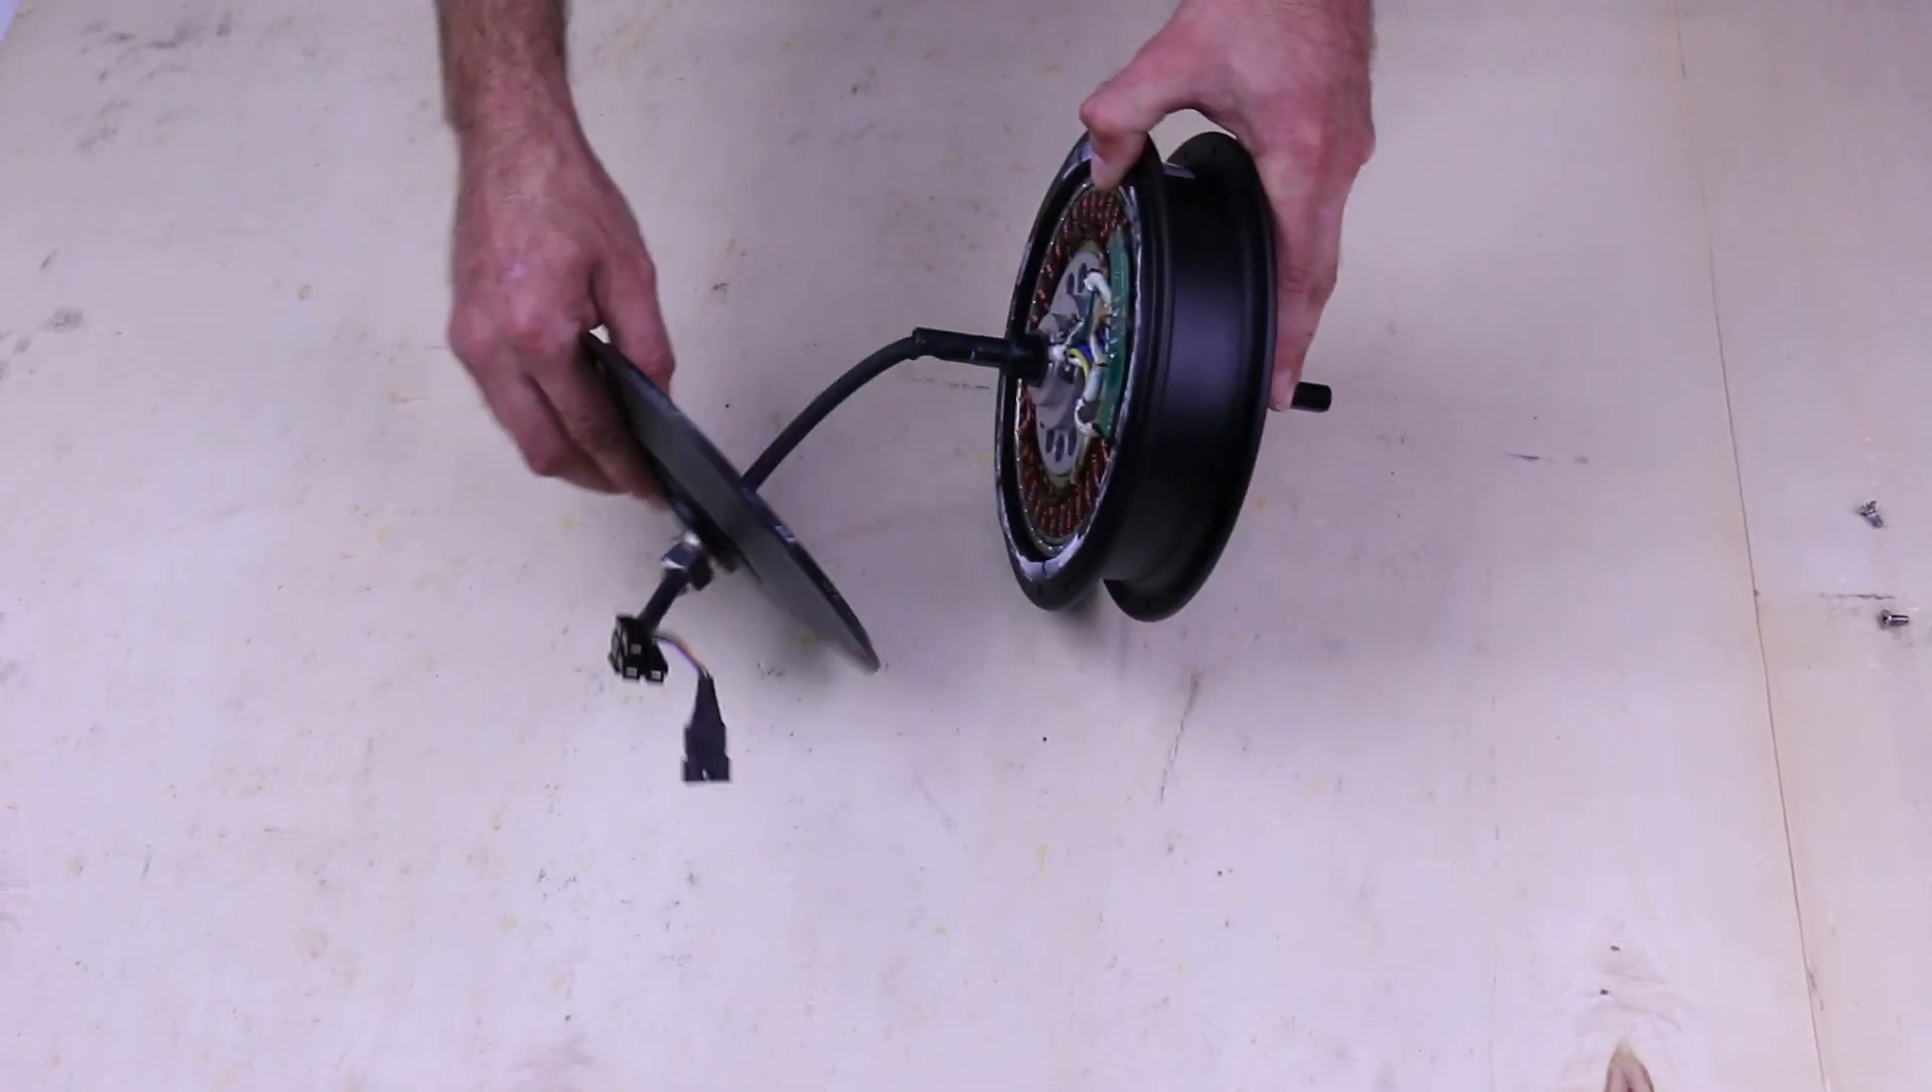Just like that, the motor is open.